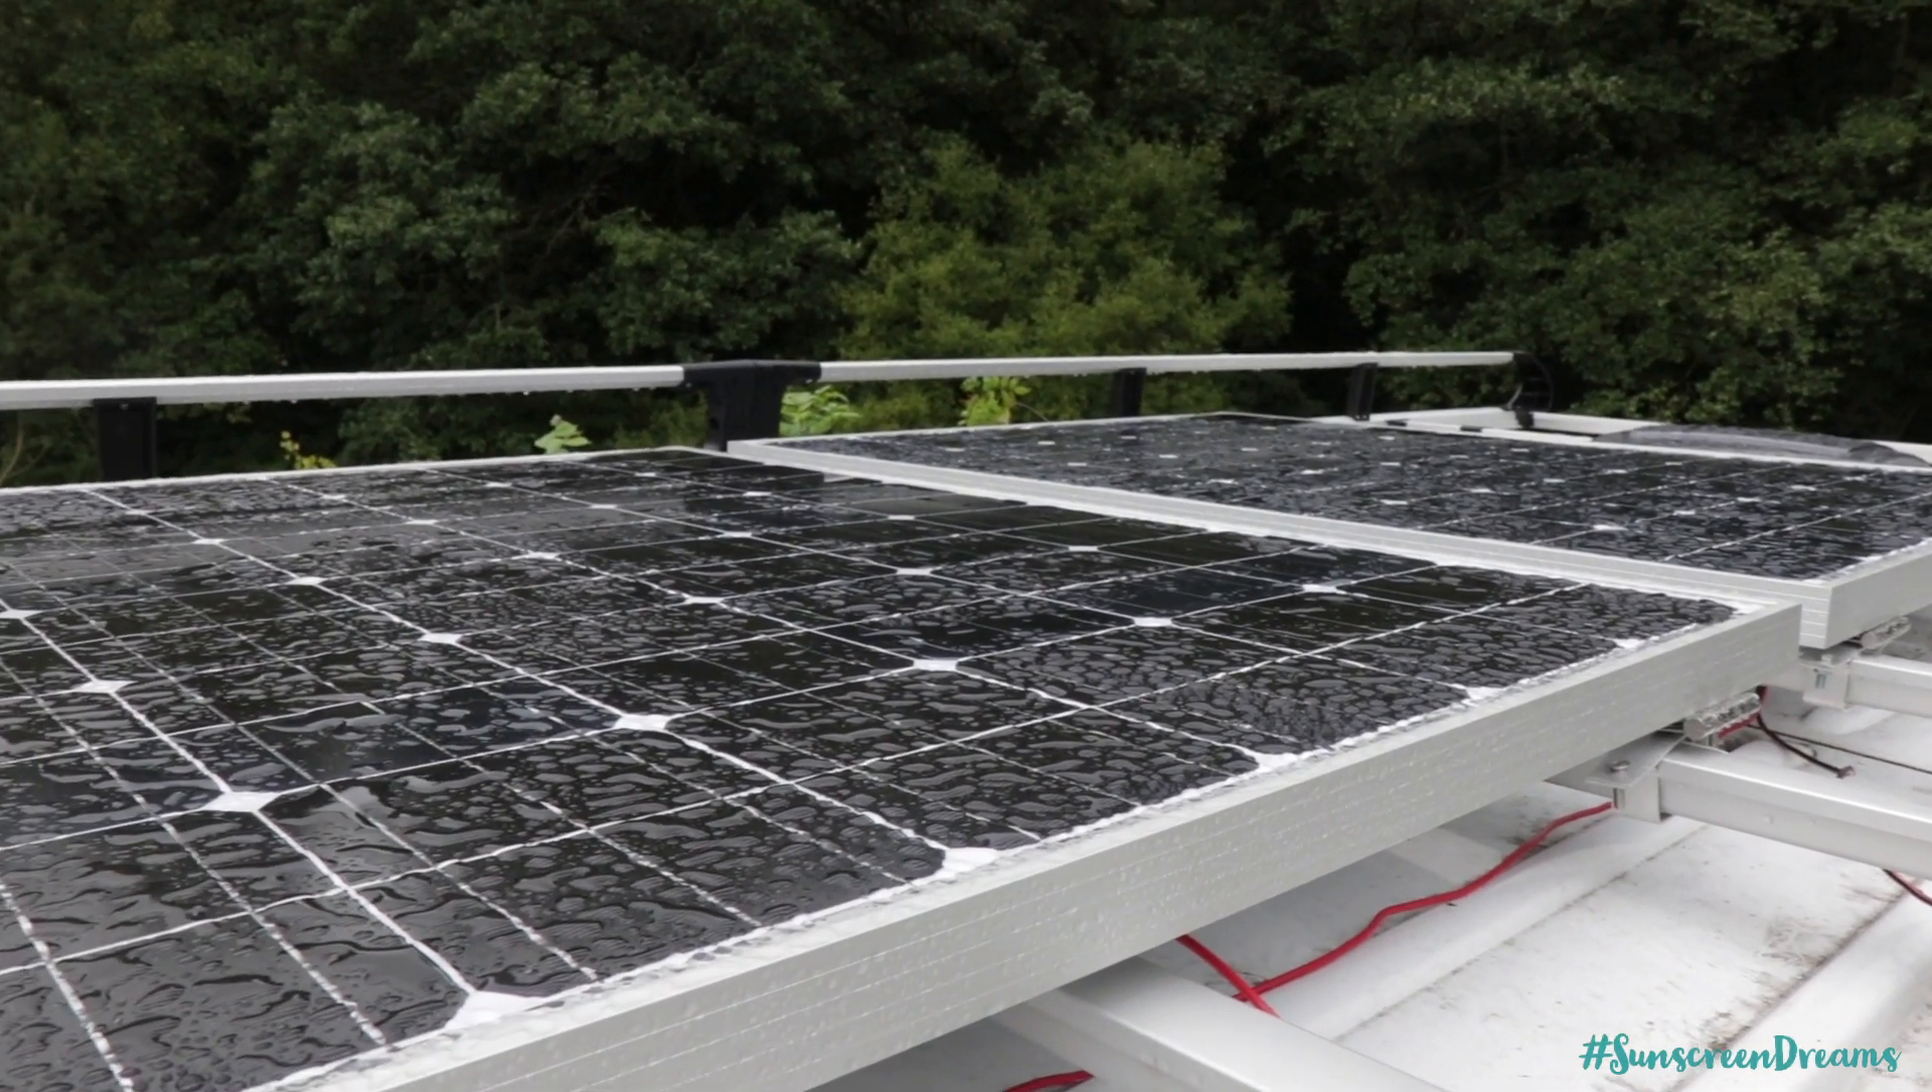So as you can see, we've now got both panels installed on the roof.